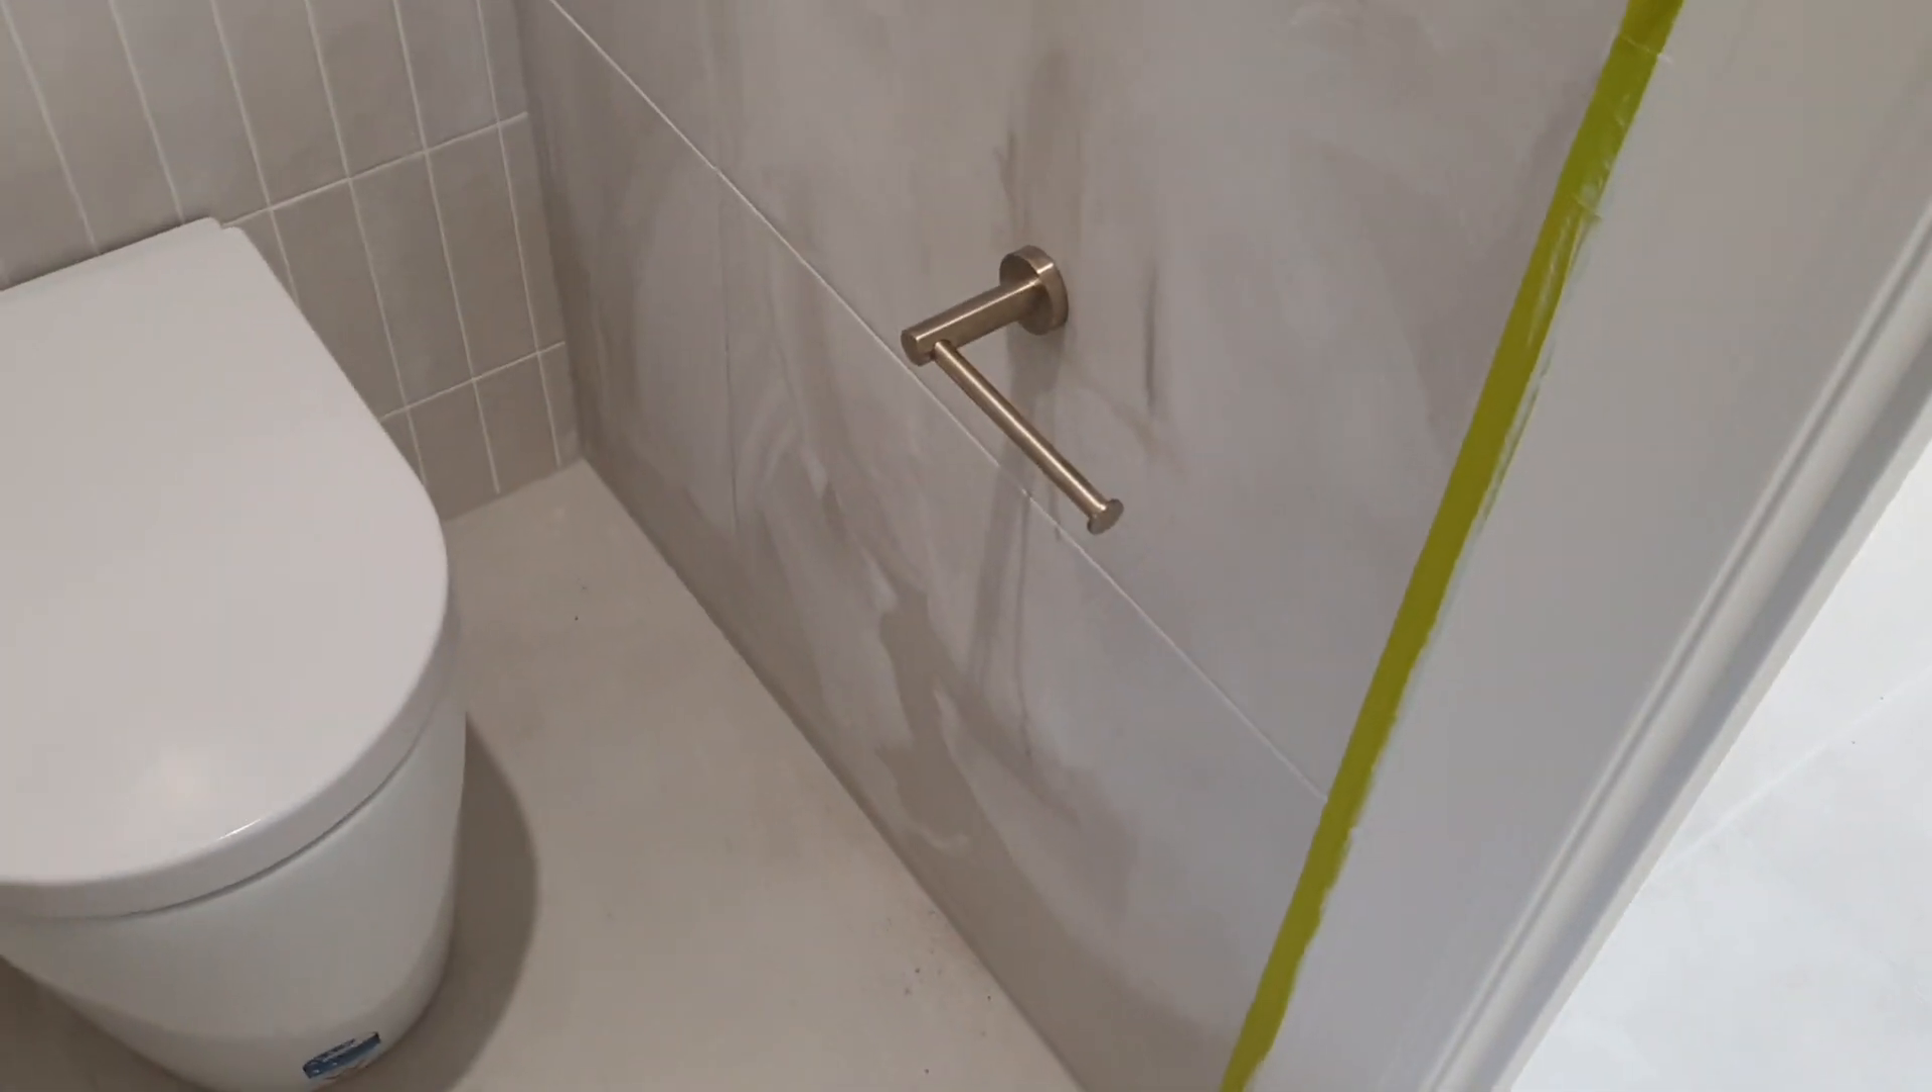Toilets are in. So now the toilet roll holders are on.